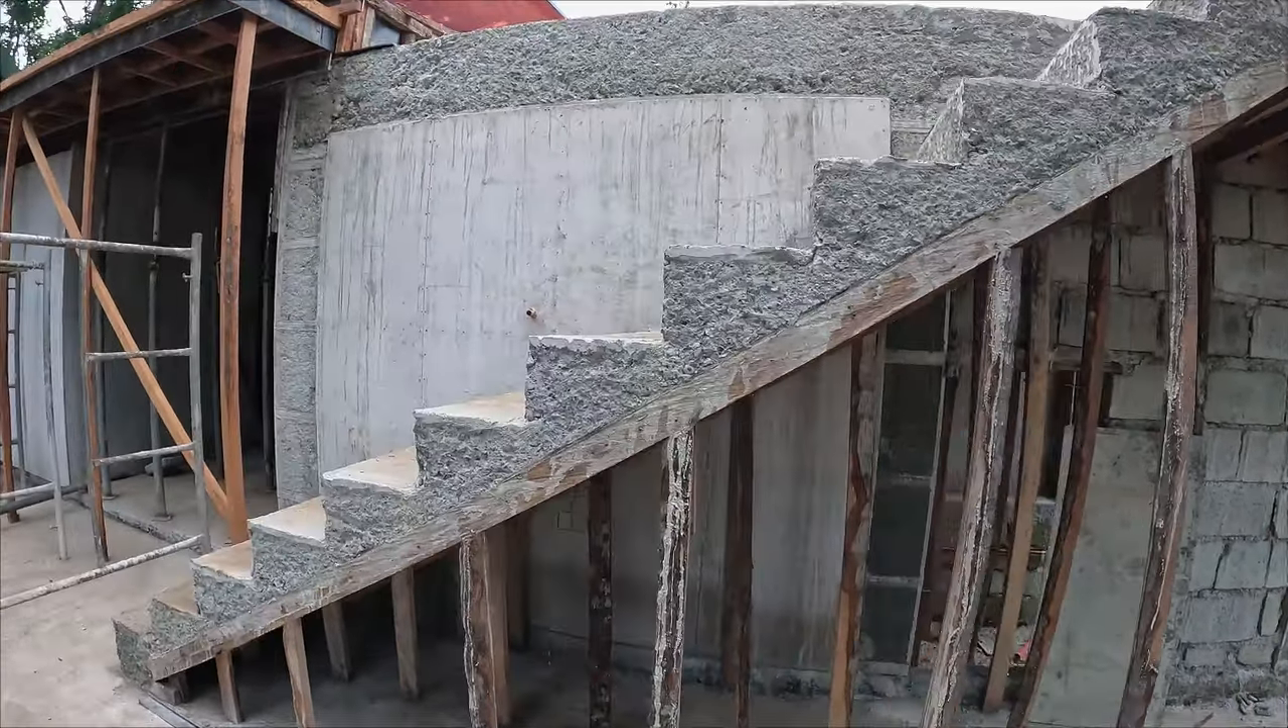We still have the forms on the stairs going up.